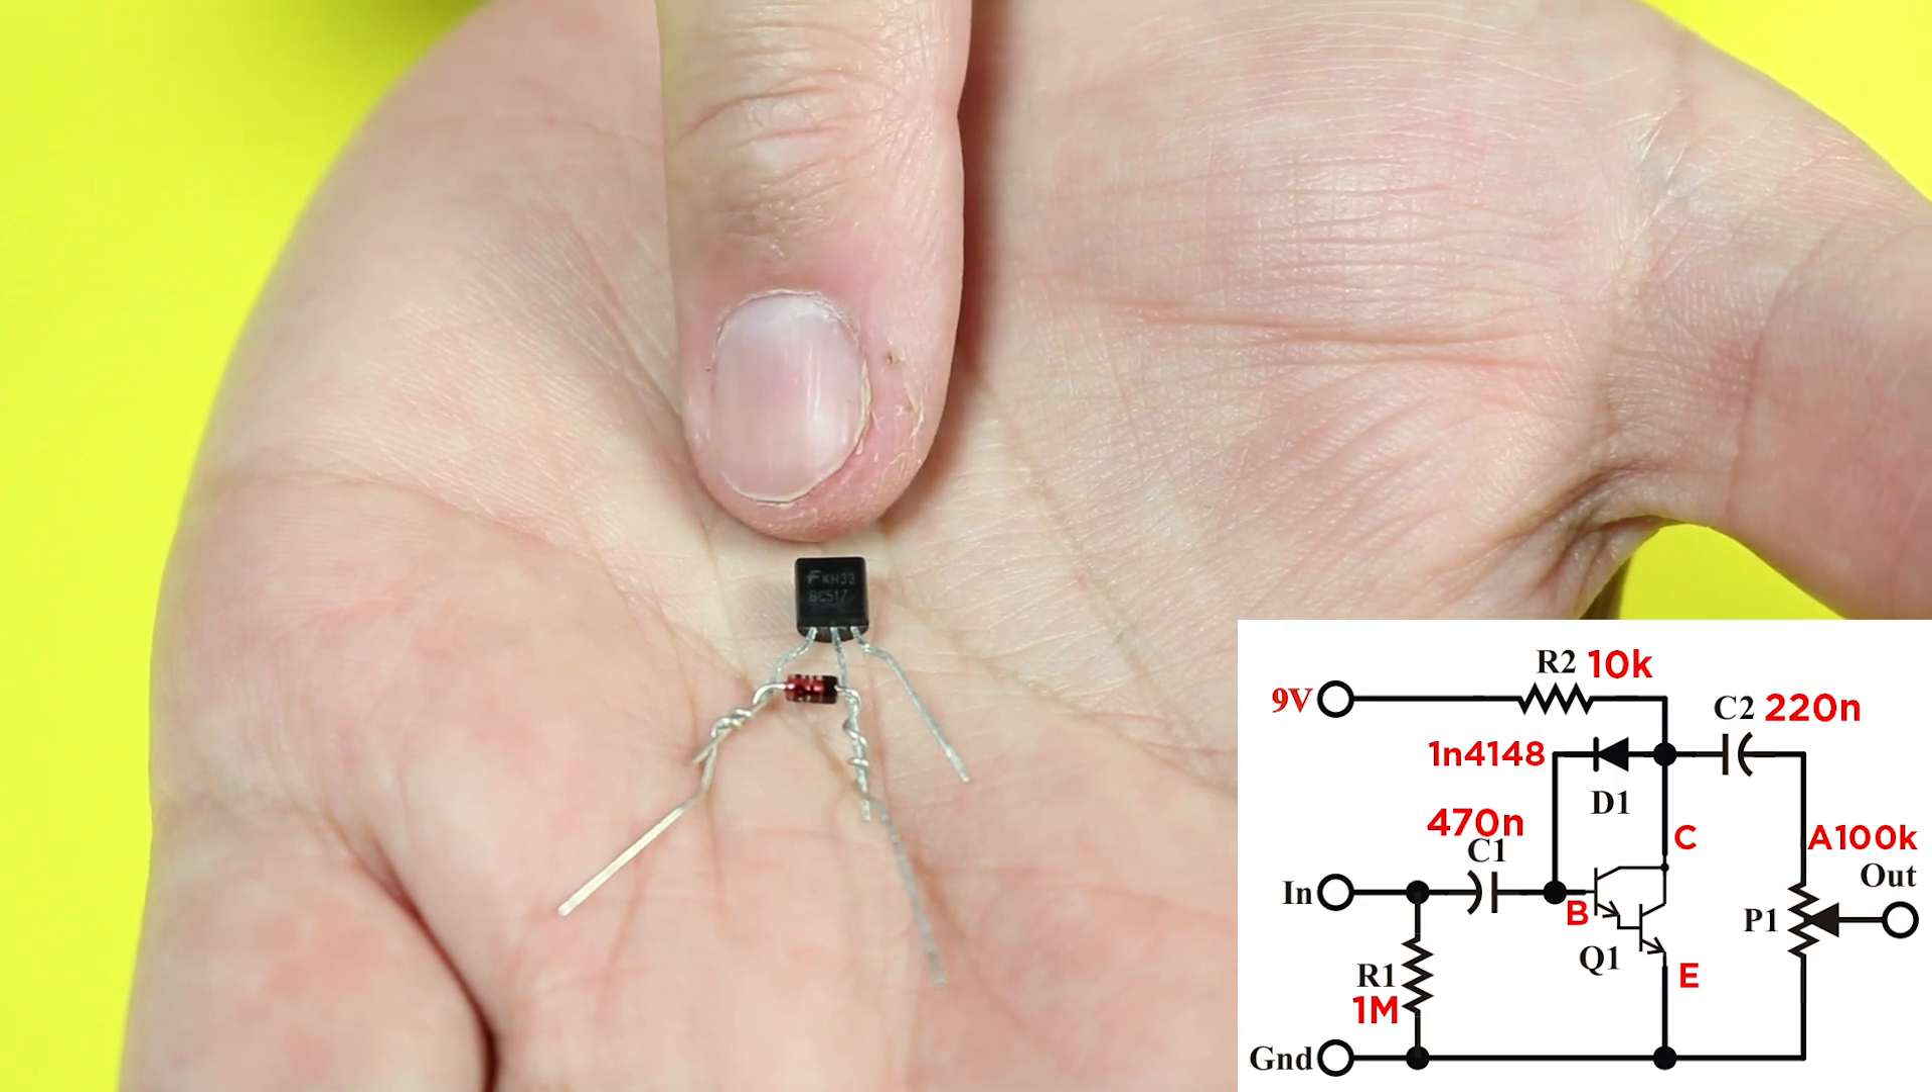Bom, agora eu já coloquei o diodo.